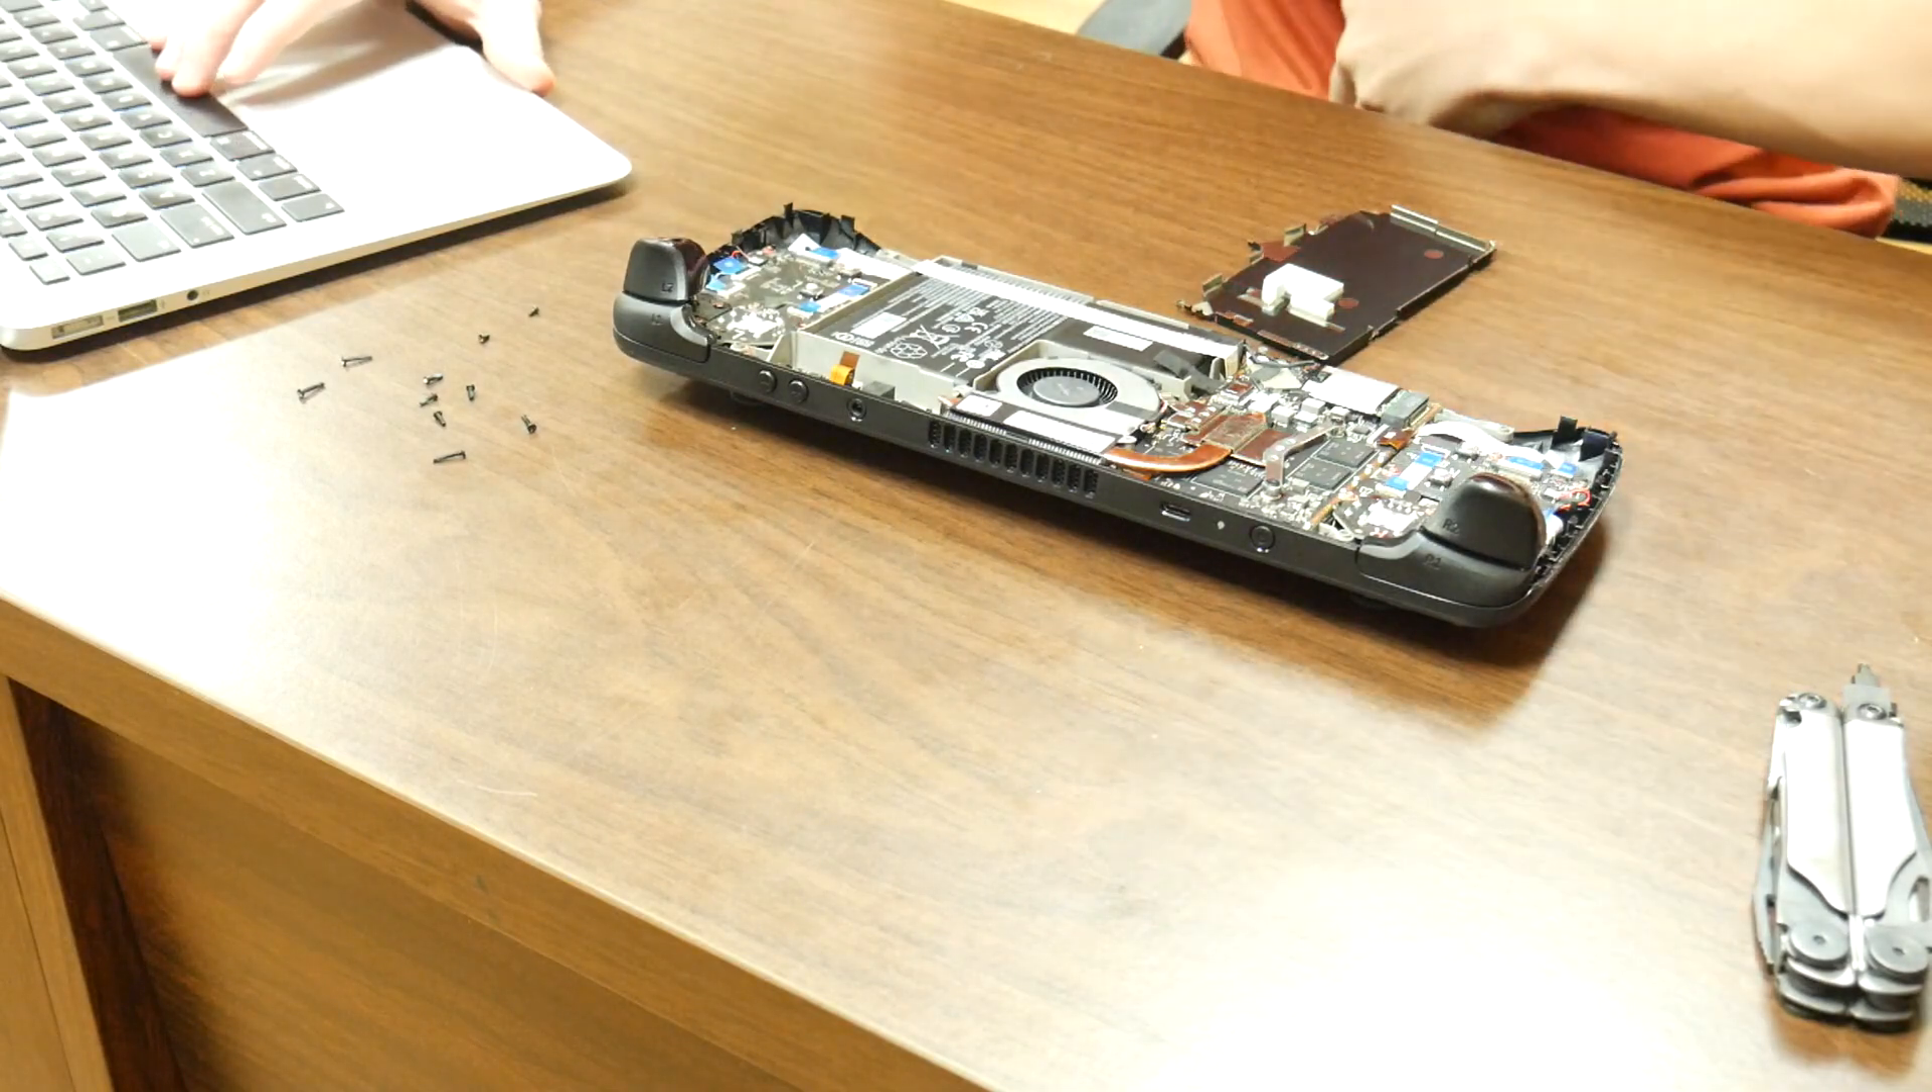After prying off the back cover like a madman, I unscrewed the shield holding the SSD in place and removed it.